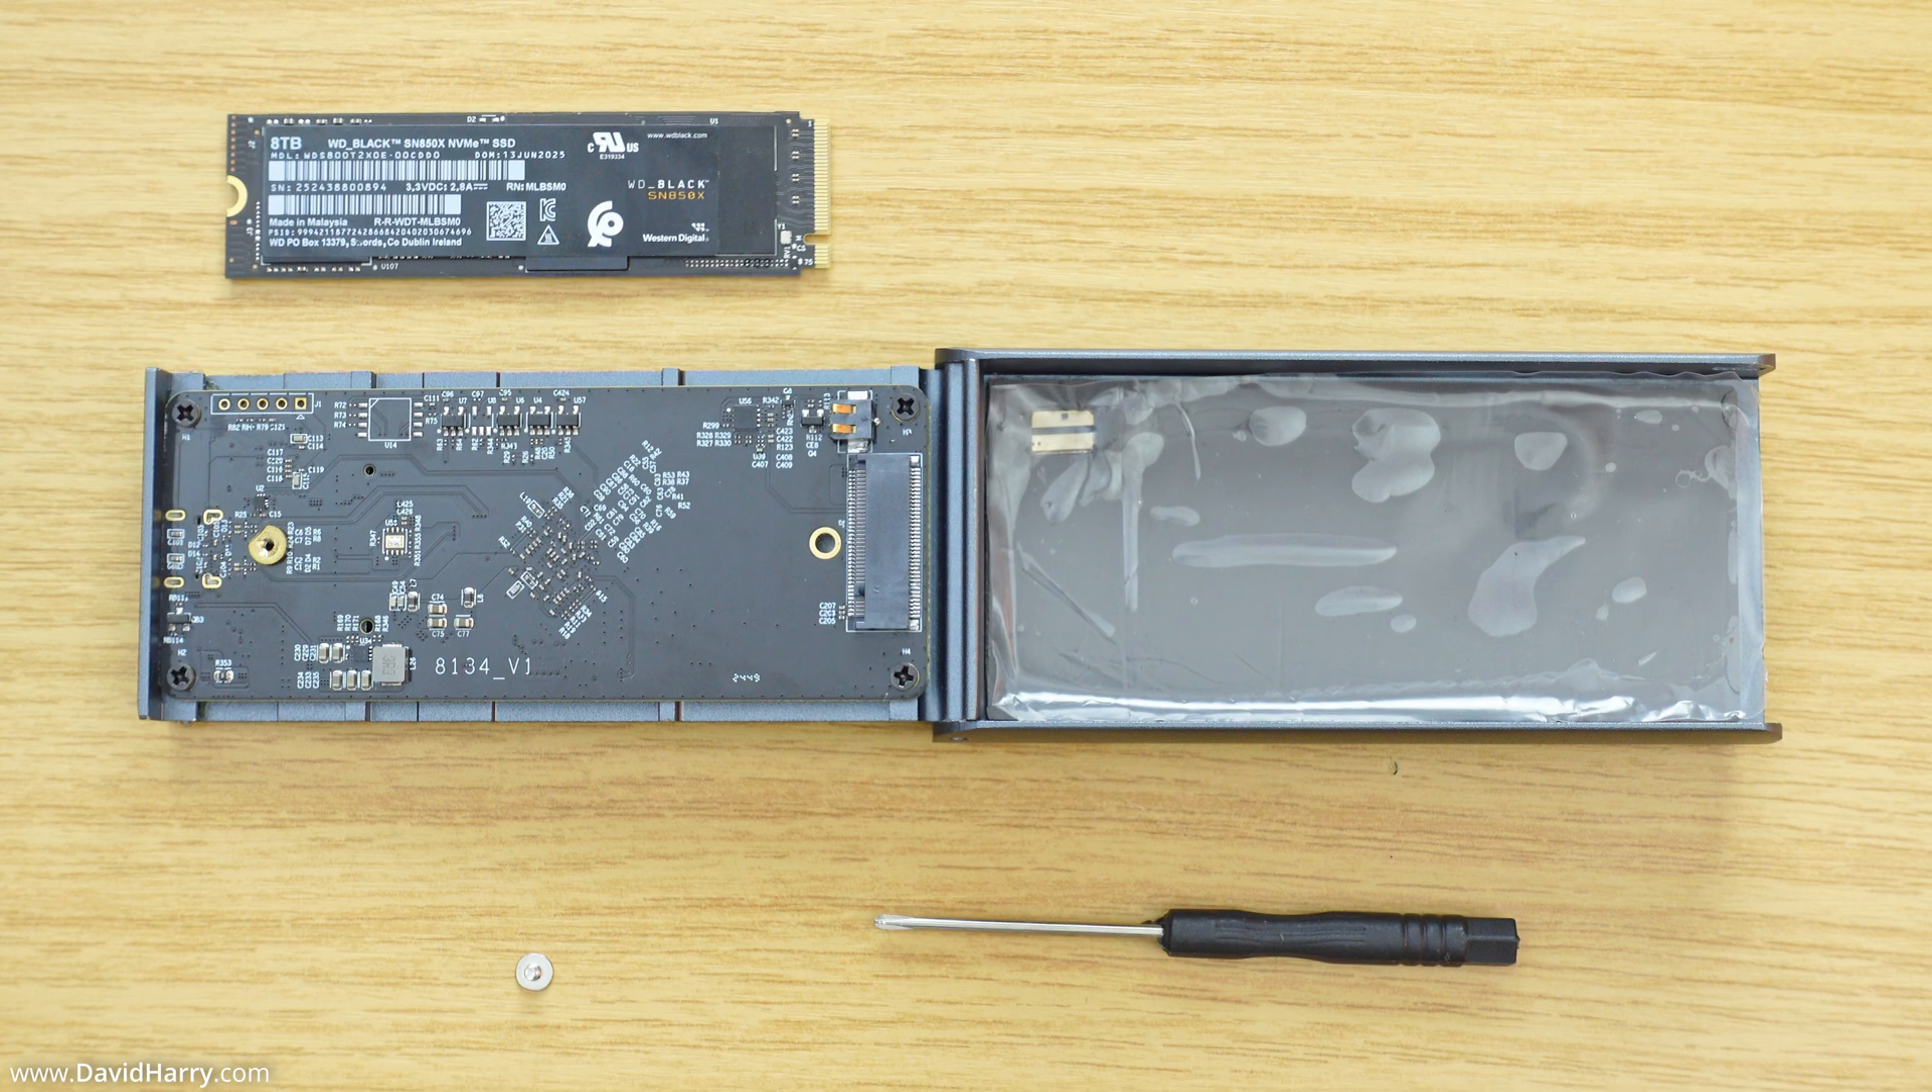Then we'll just use our thumb here and then we'll just pry it open so just push up a little bit and there we go there is the enclosure opened.